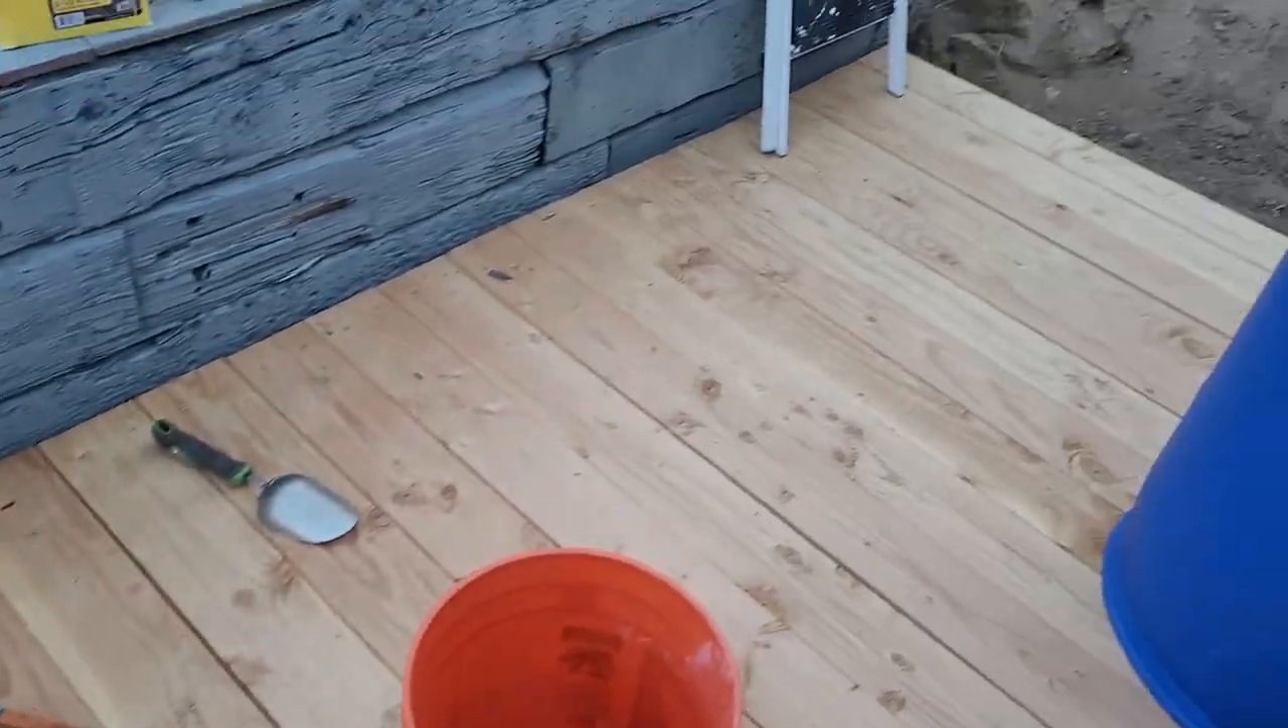That's the filter house floor finished off.